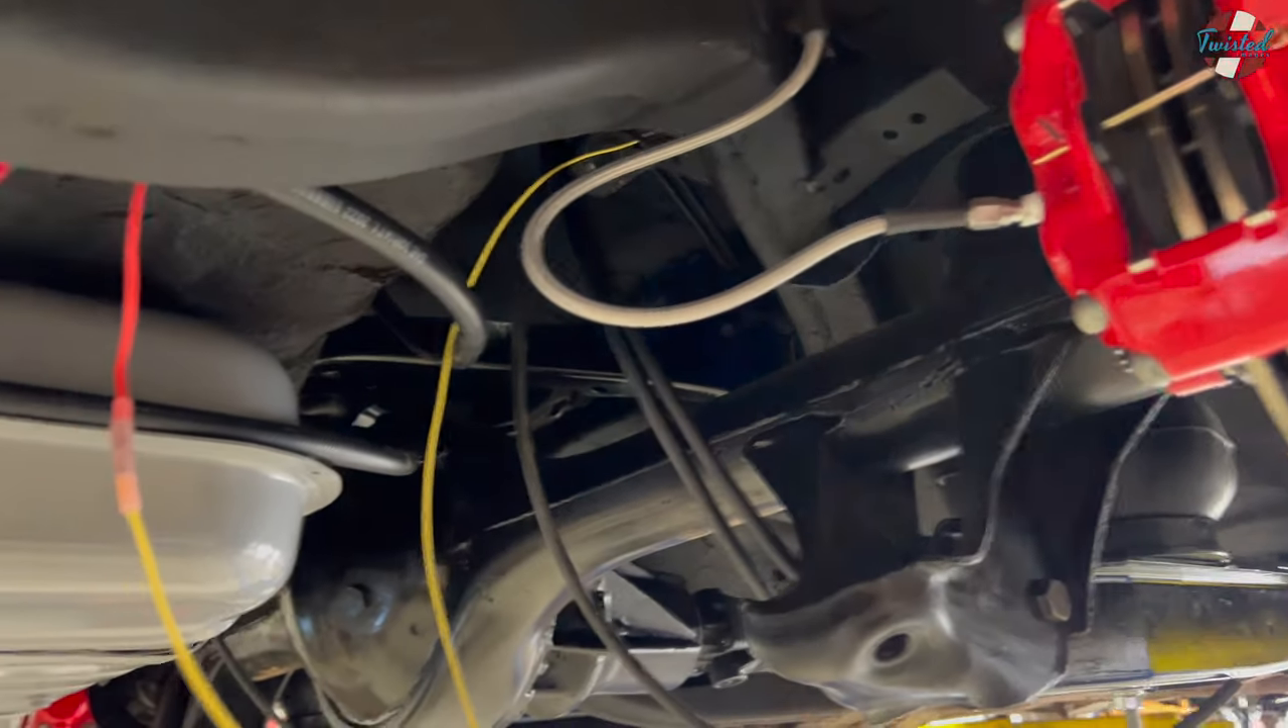We've got brake lines hooked up.